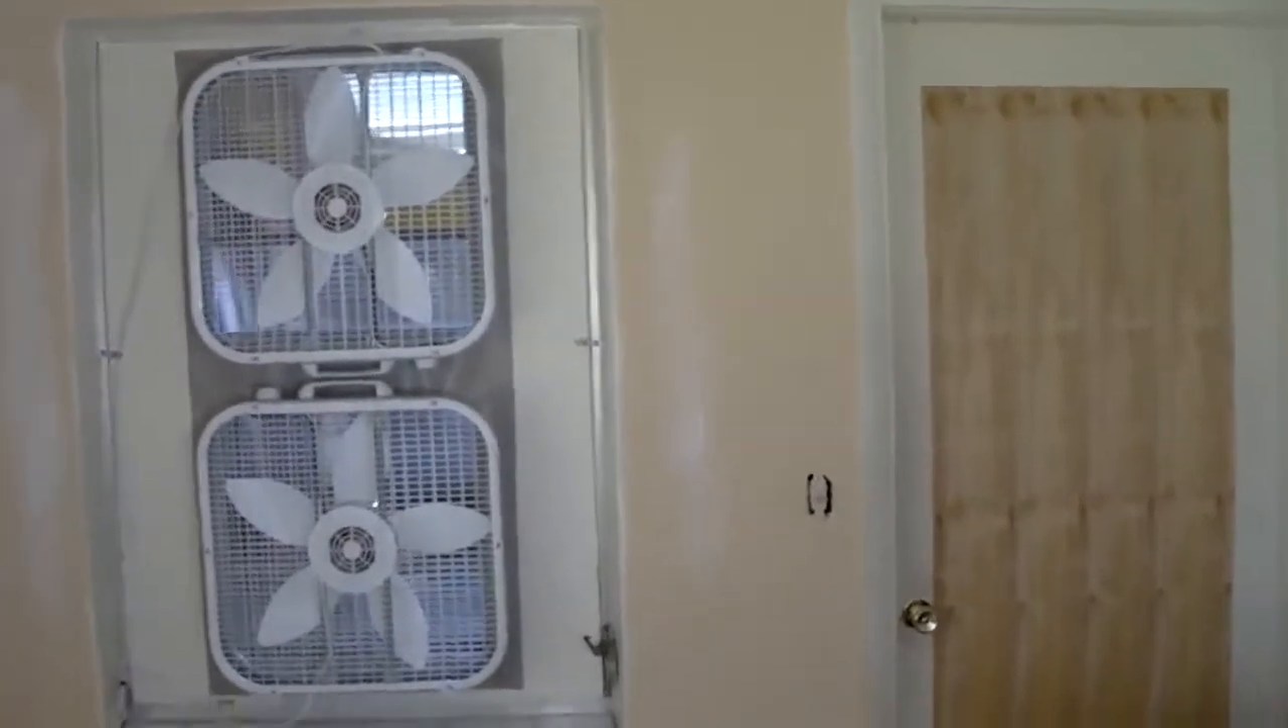Okay I have placed the fans in a window.